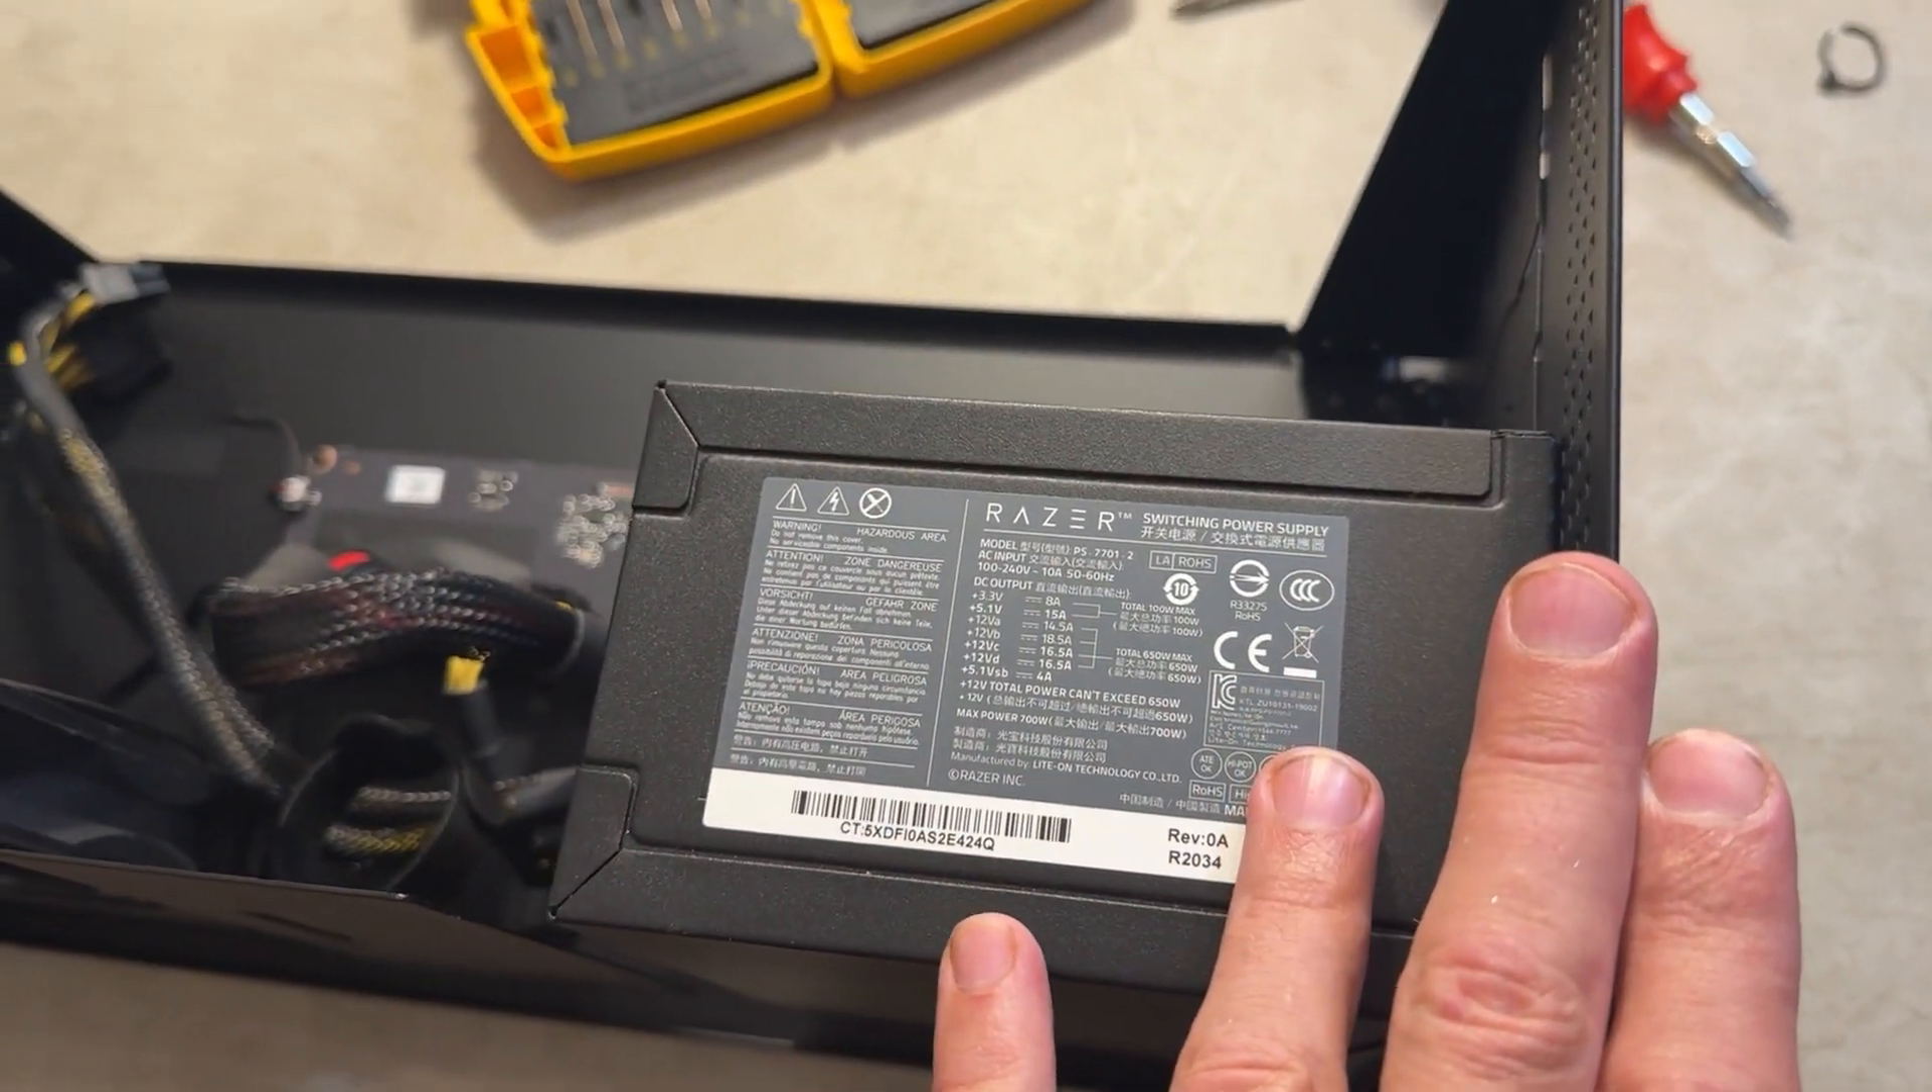So now I've got the Razer Core X1 PSU inside my Razer Core X V2 ready to power my Thunderbolt 5 or my, my GPU via the Thunderbolt 5. And I didn't have to buy an additional power supply.